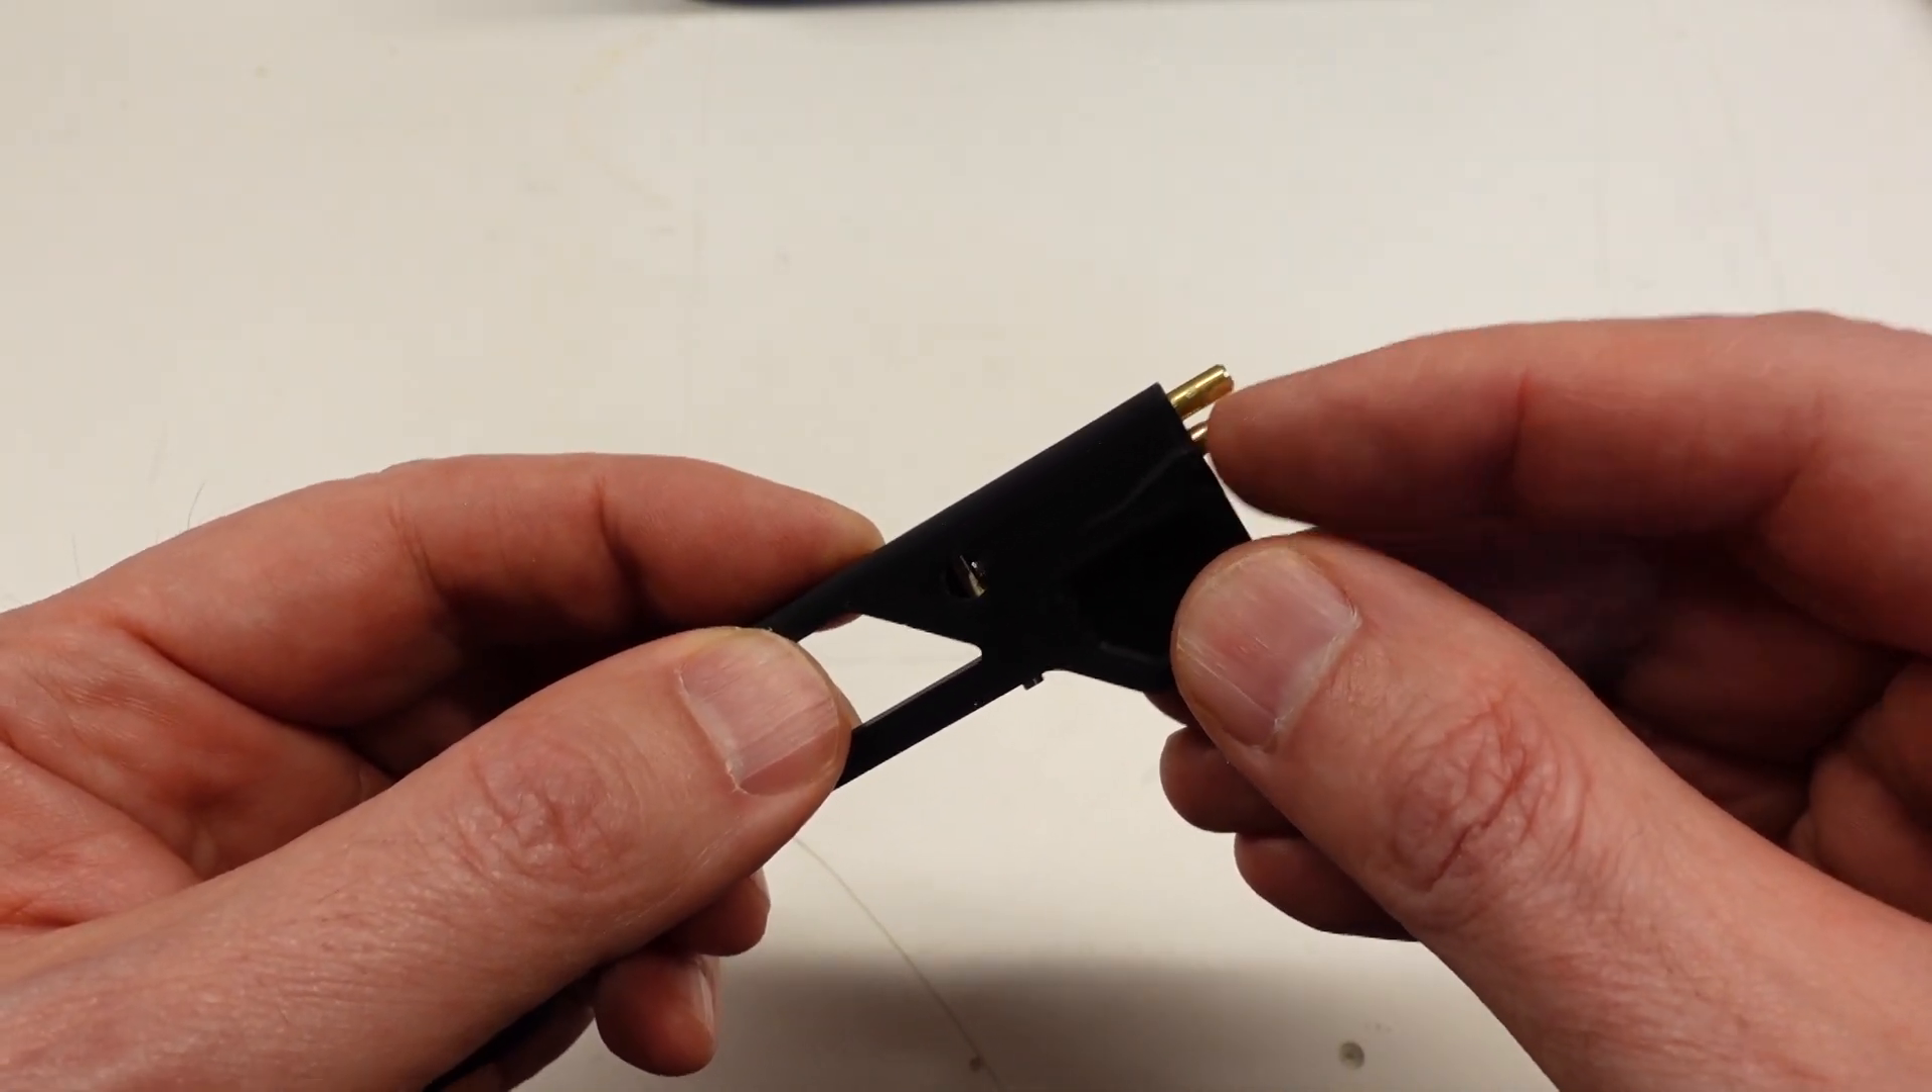I do need to file that pin flush. It's sticking out a bit too far.